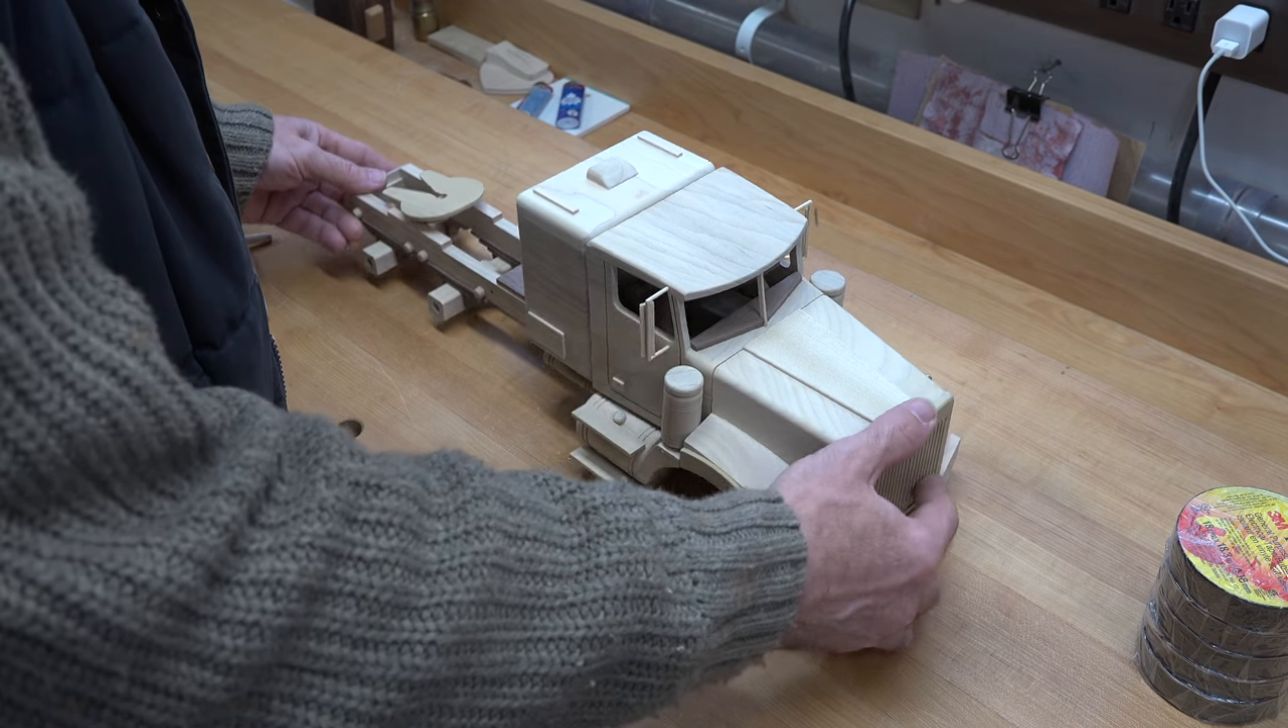Last week we finished up with gluing on all of these sections here onto the chassis.